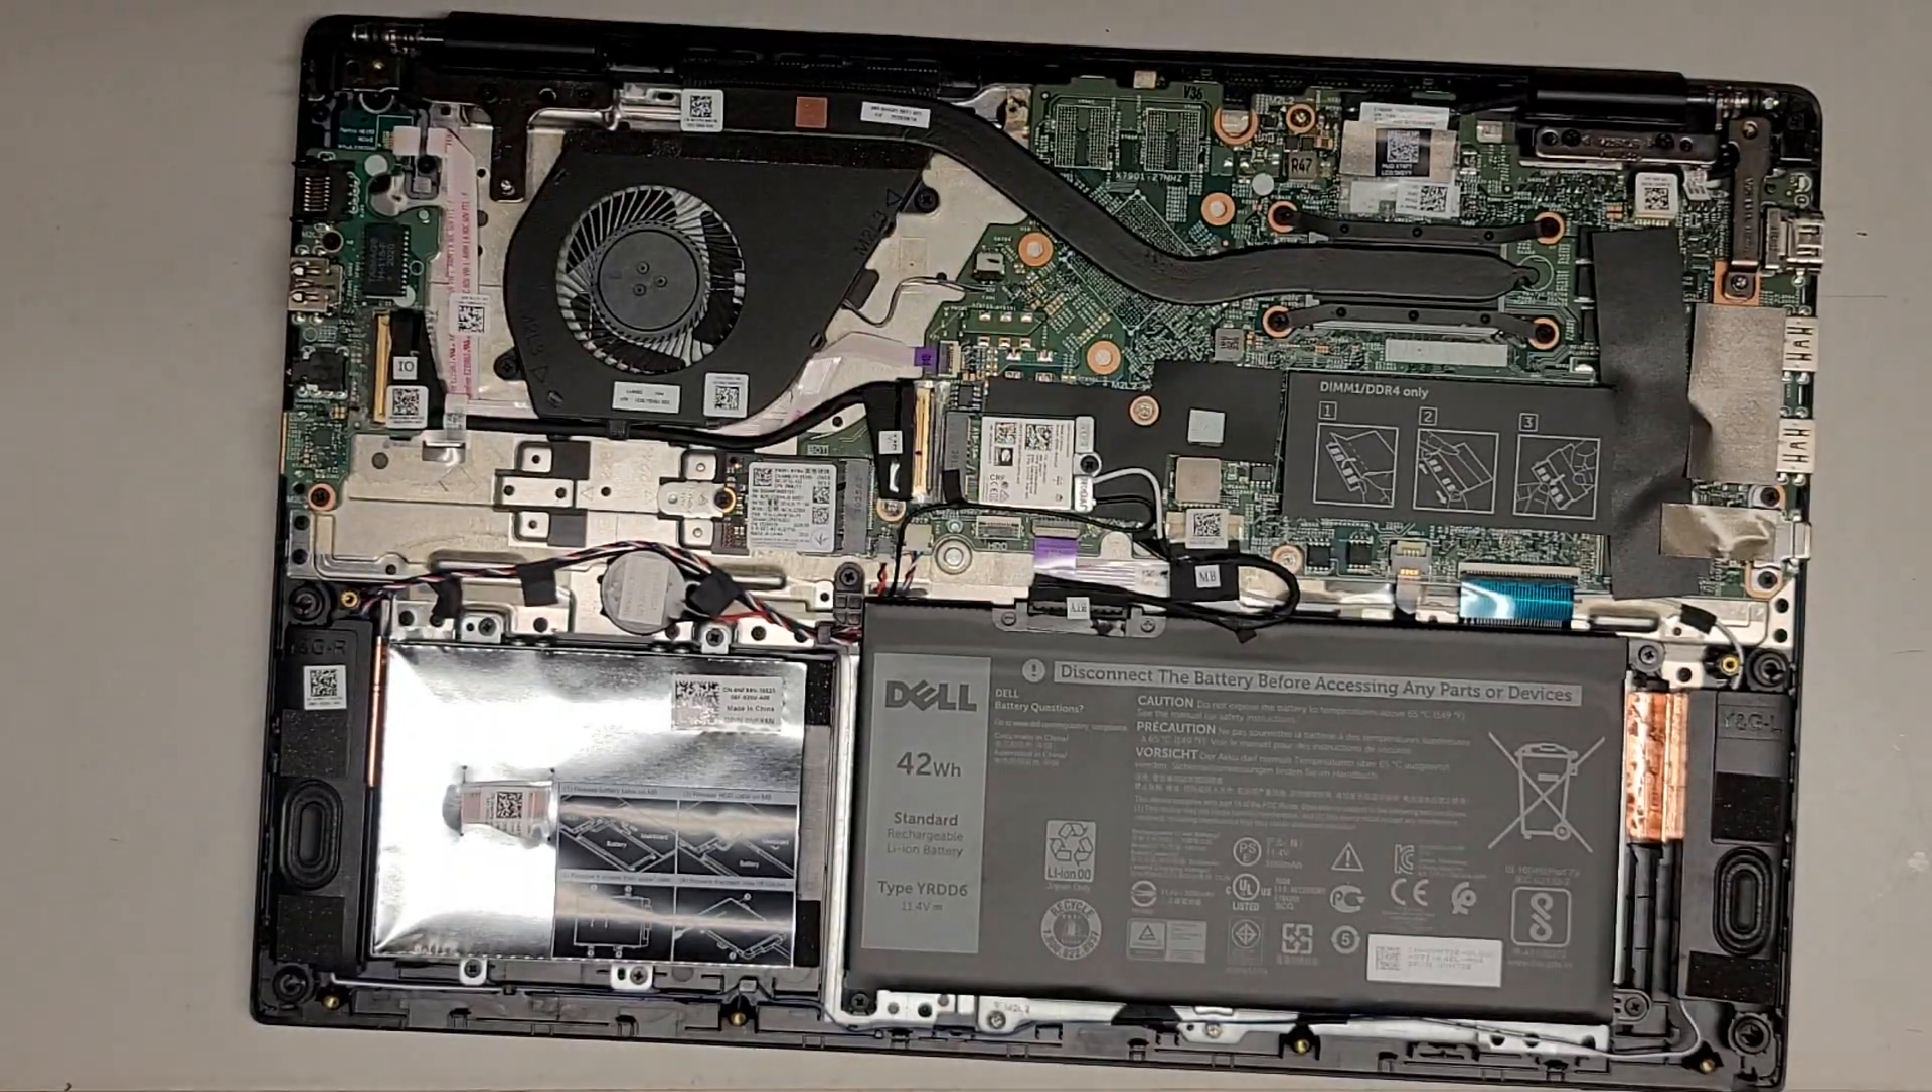So we got the bottom cover off.